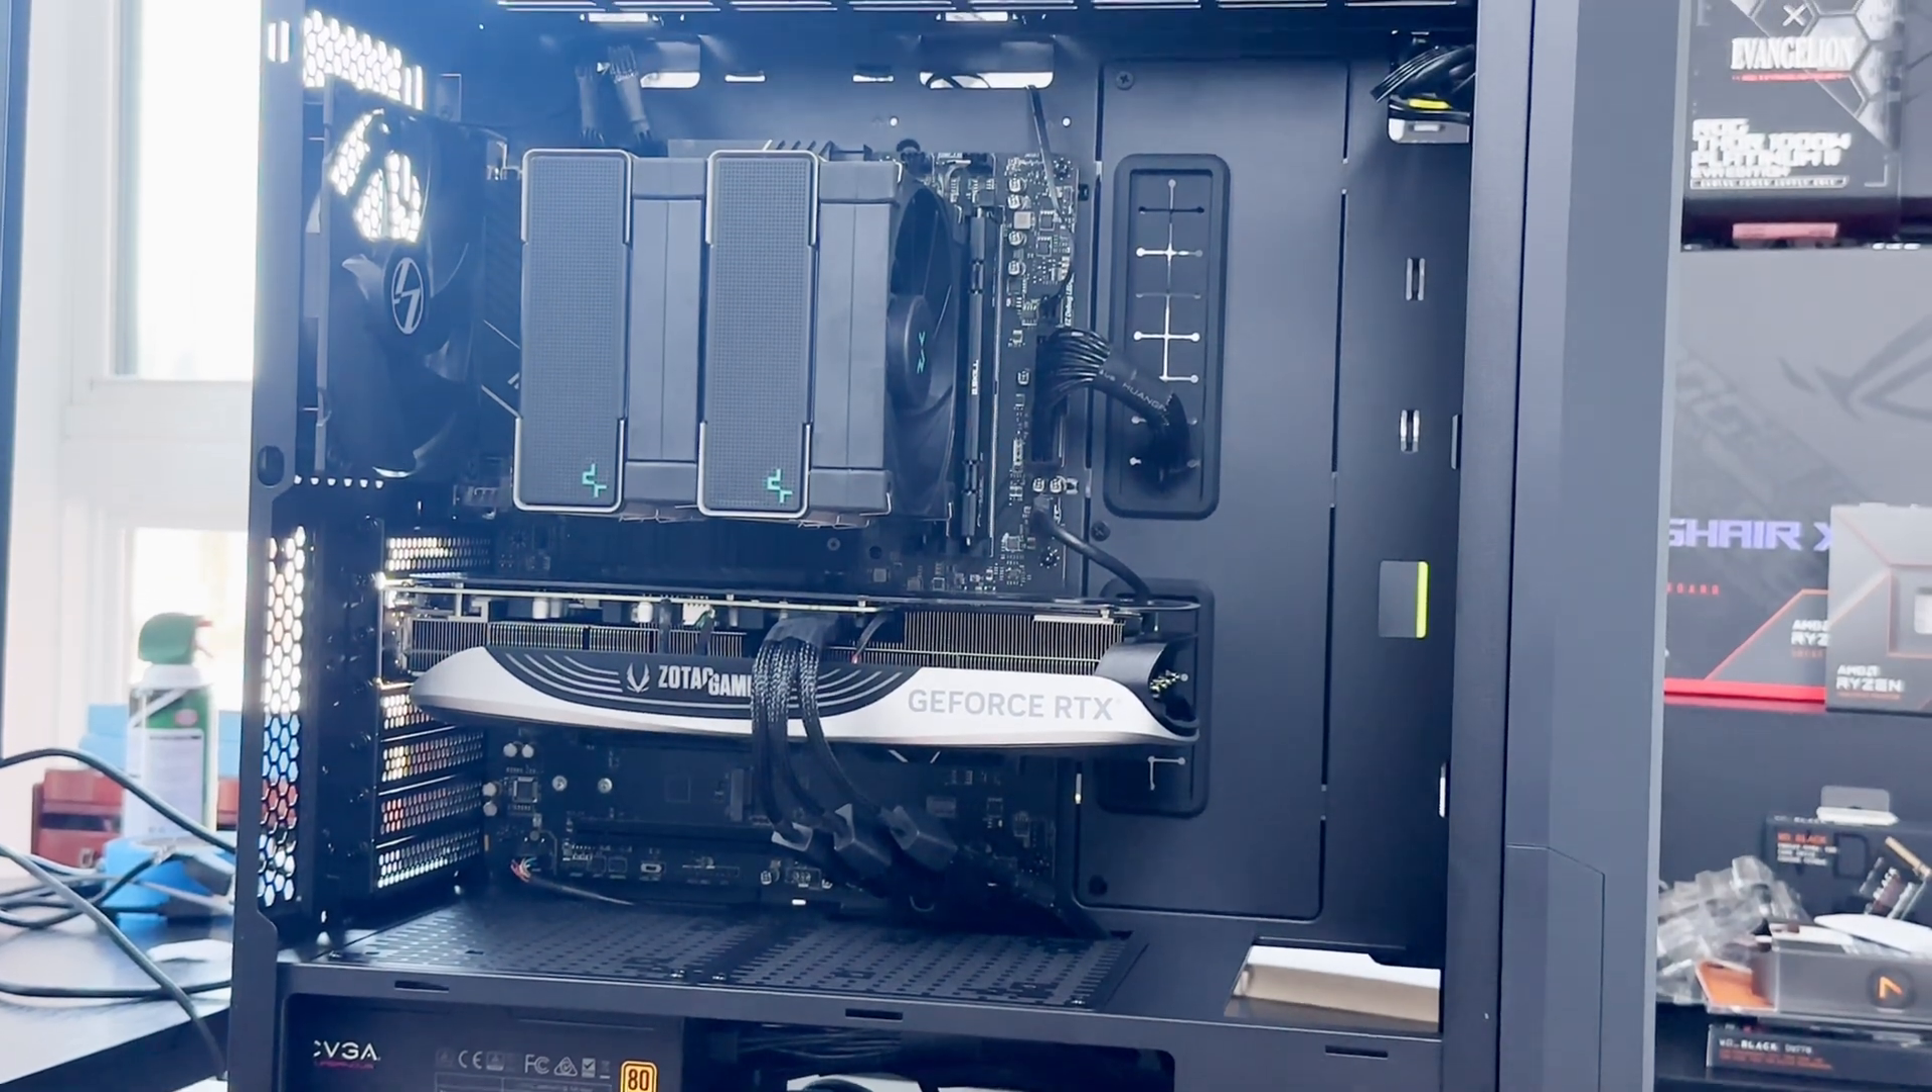Now, with the GPU installed, that's it, guys. We're all done. This is pretty much the finished build.